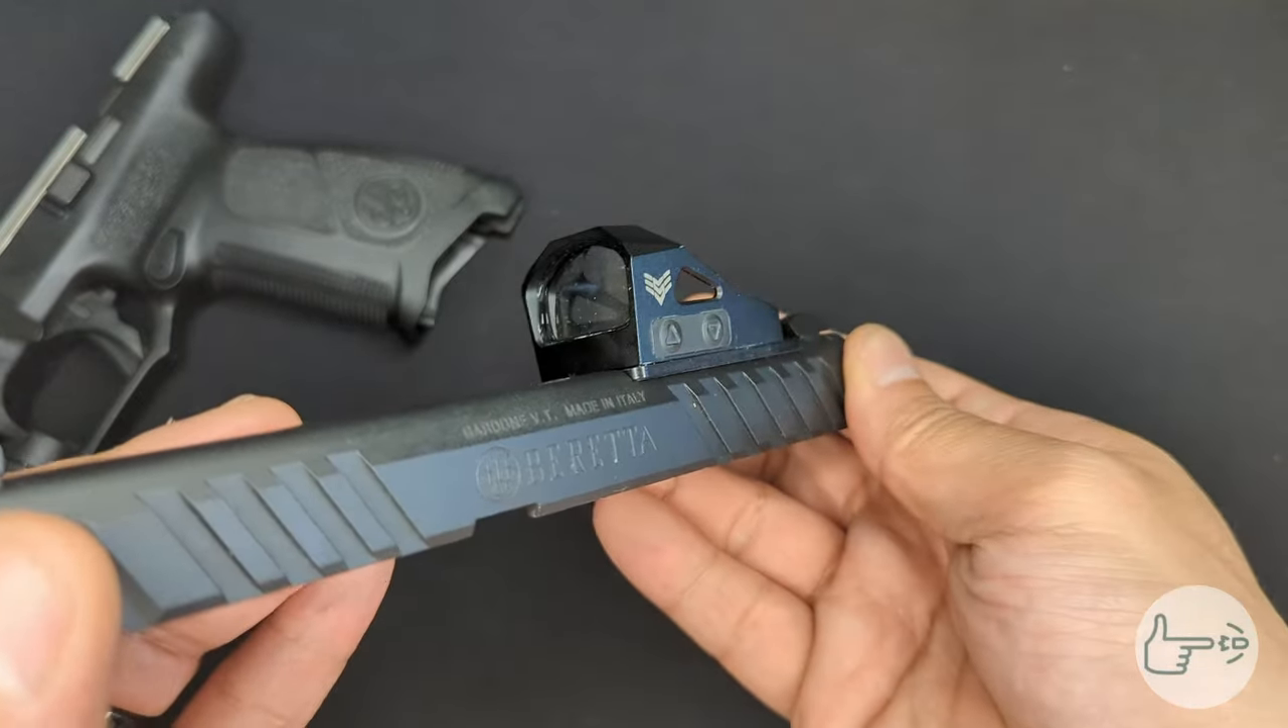Now after all that um we've got the optic mounted up.